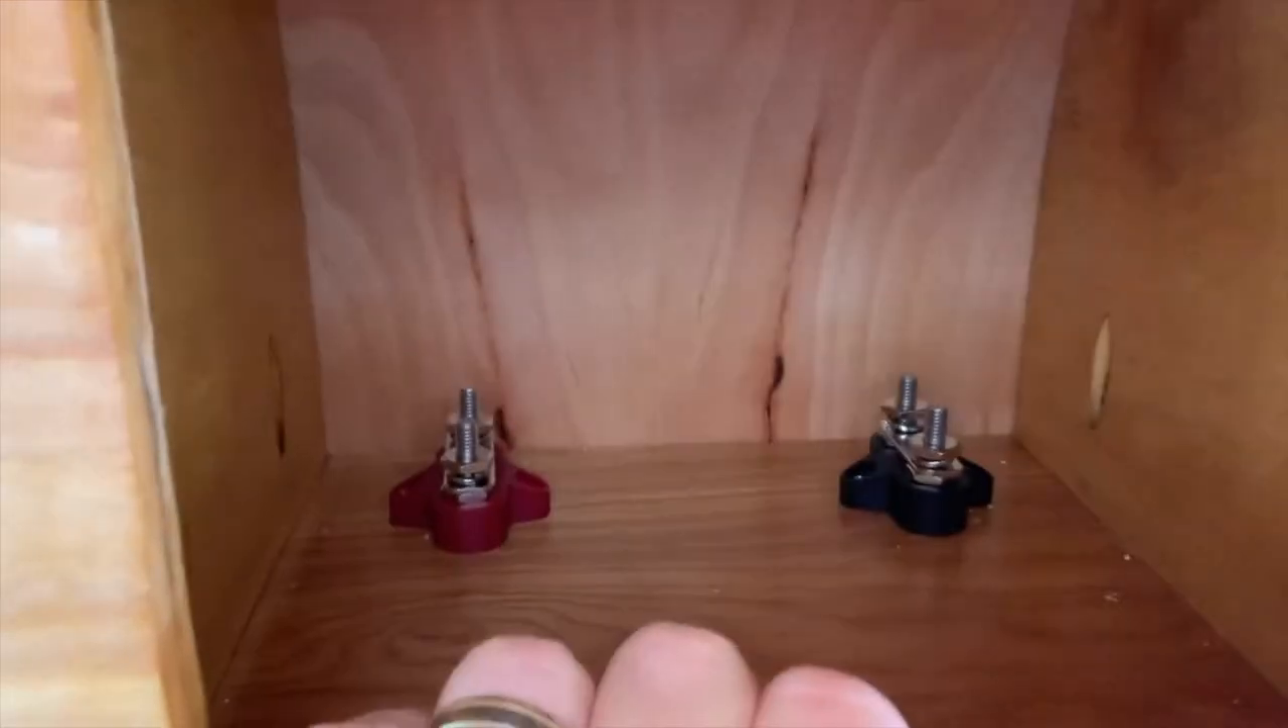Okay i've got my two terminal posts um in and mounted and i'll be drilling the hole out in the back to bring the cables in.